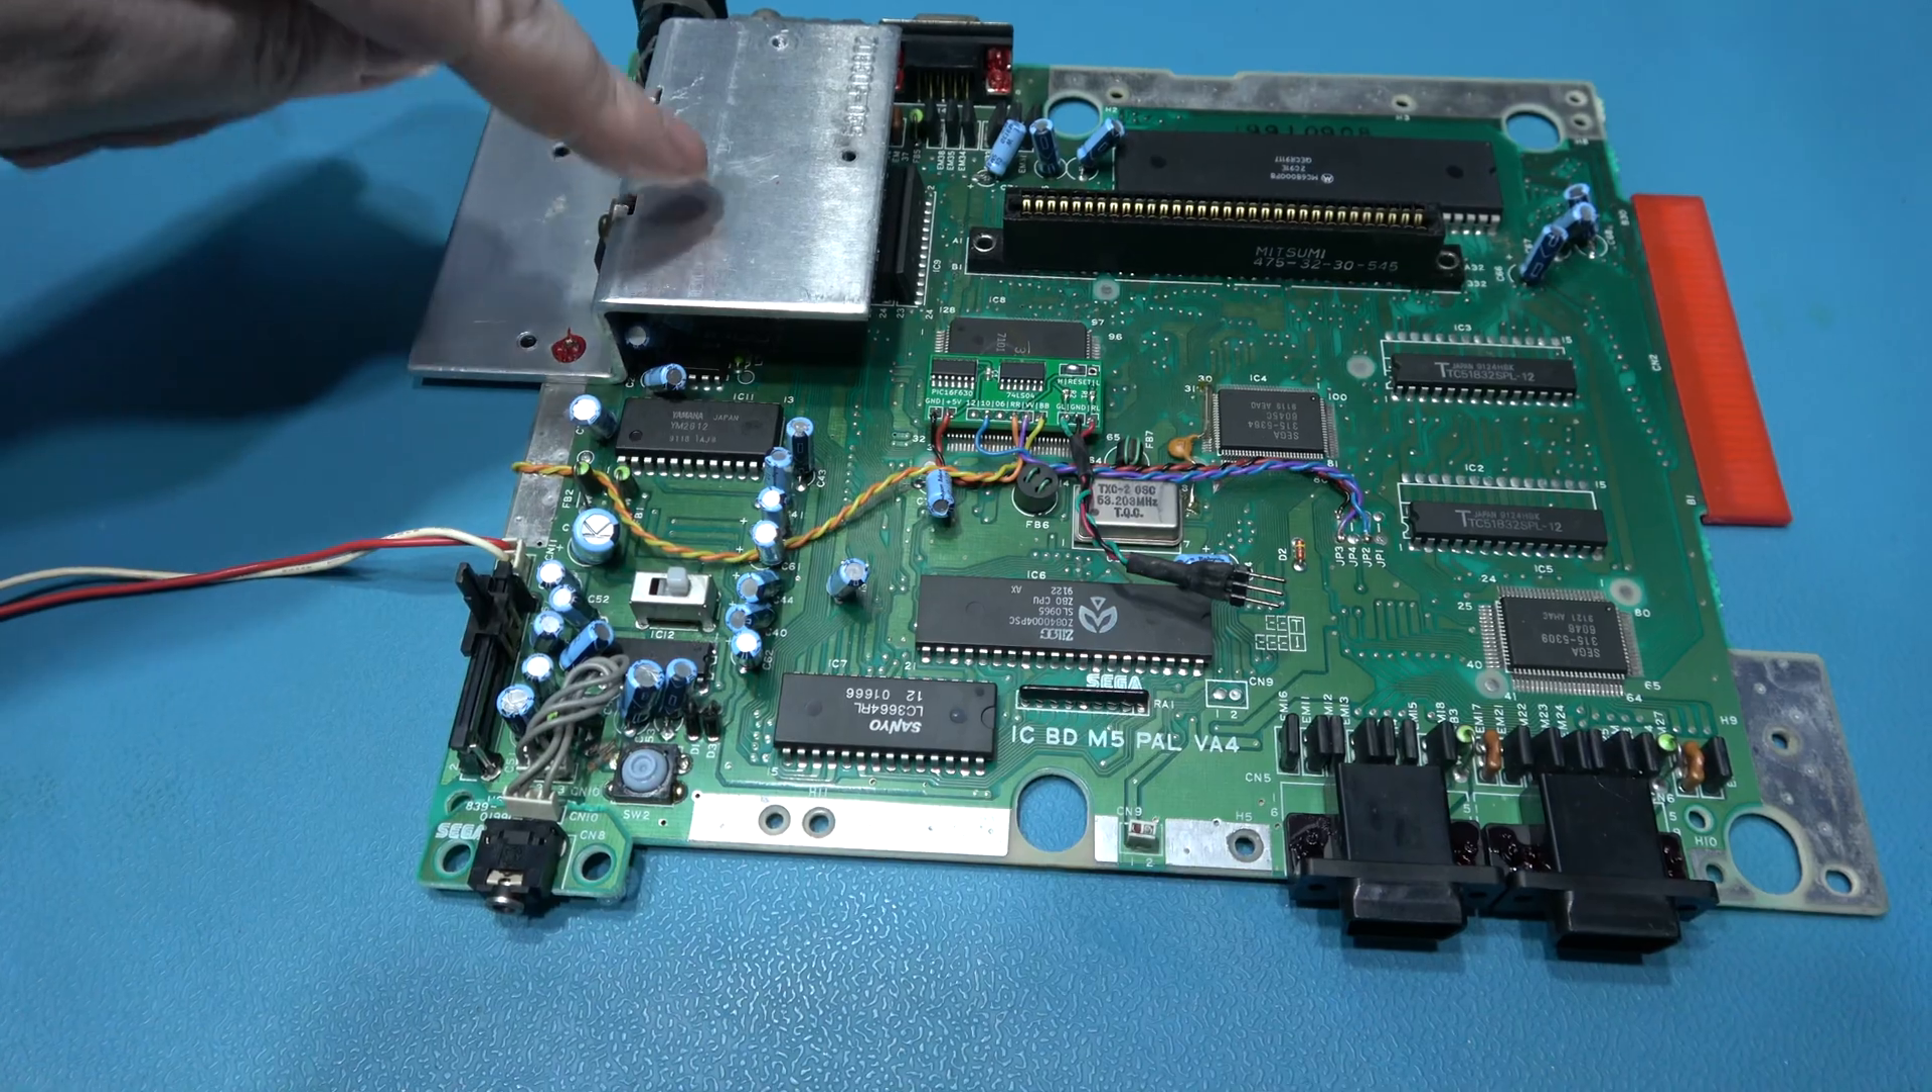And that's the Mega Drives motherboard removed from the bottom case.